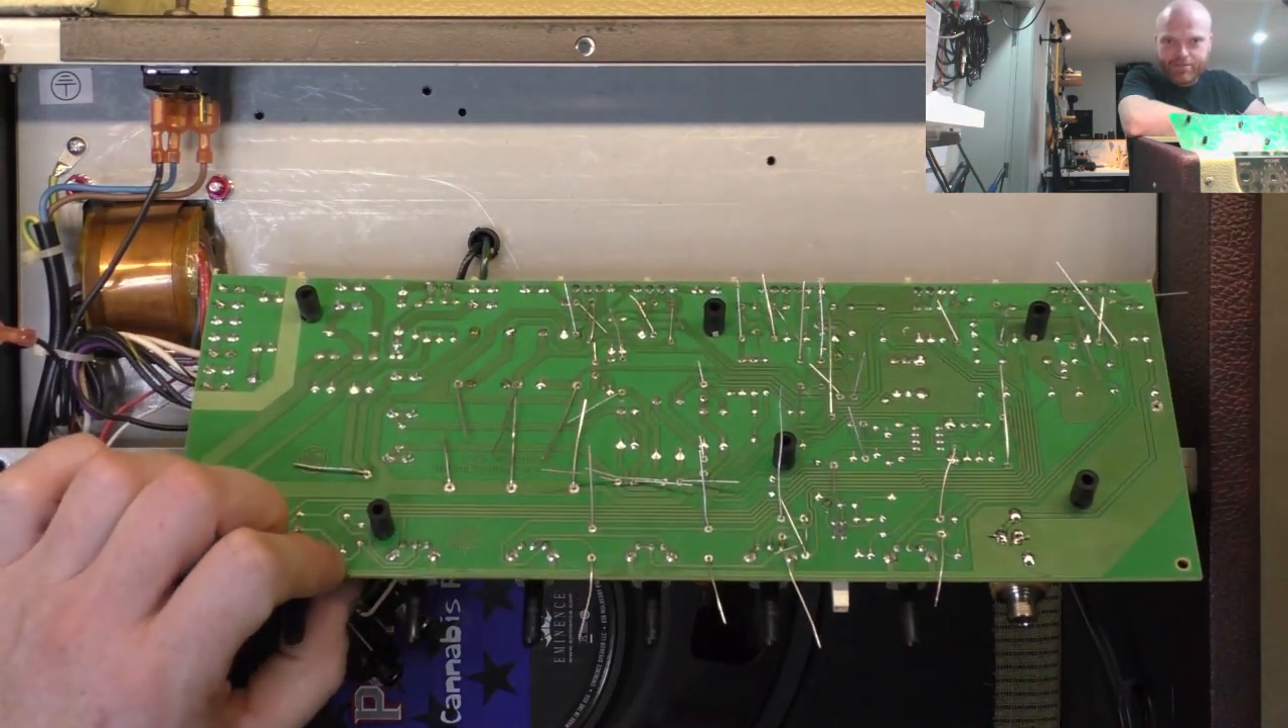So you can see the forest of leads there to be soldered and snipped off, so we've changed quite a bit.